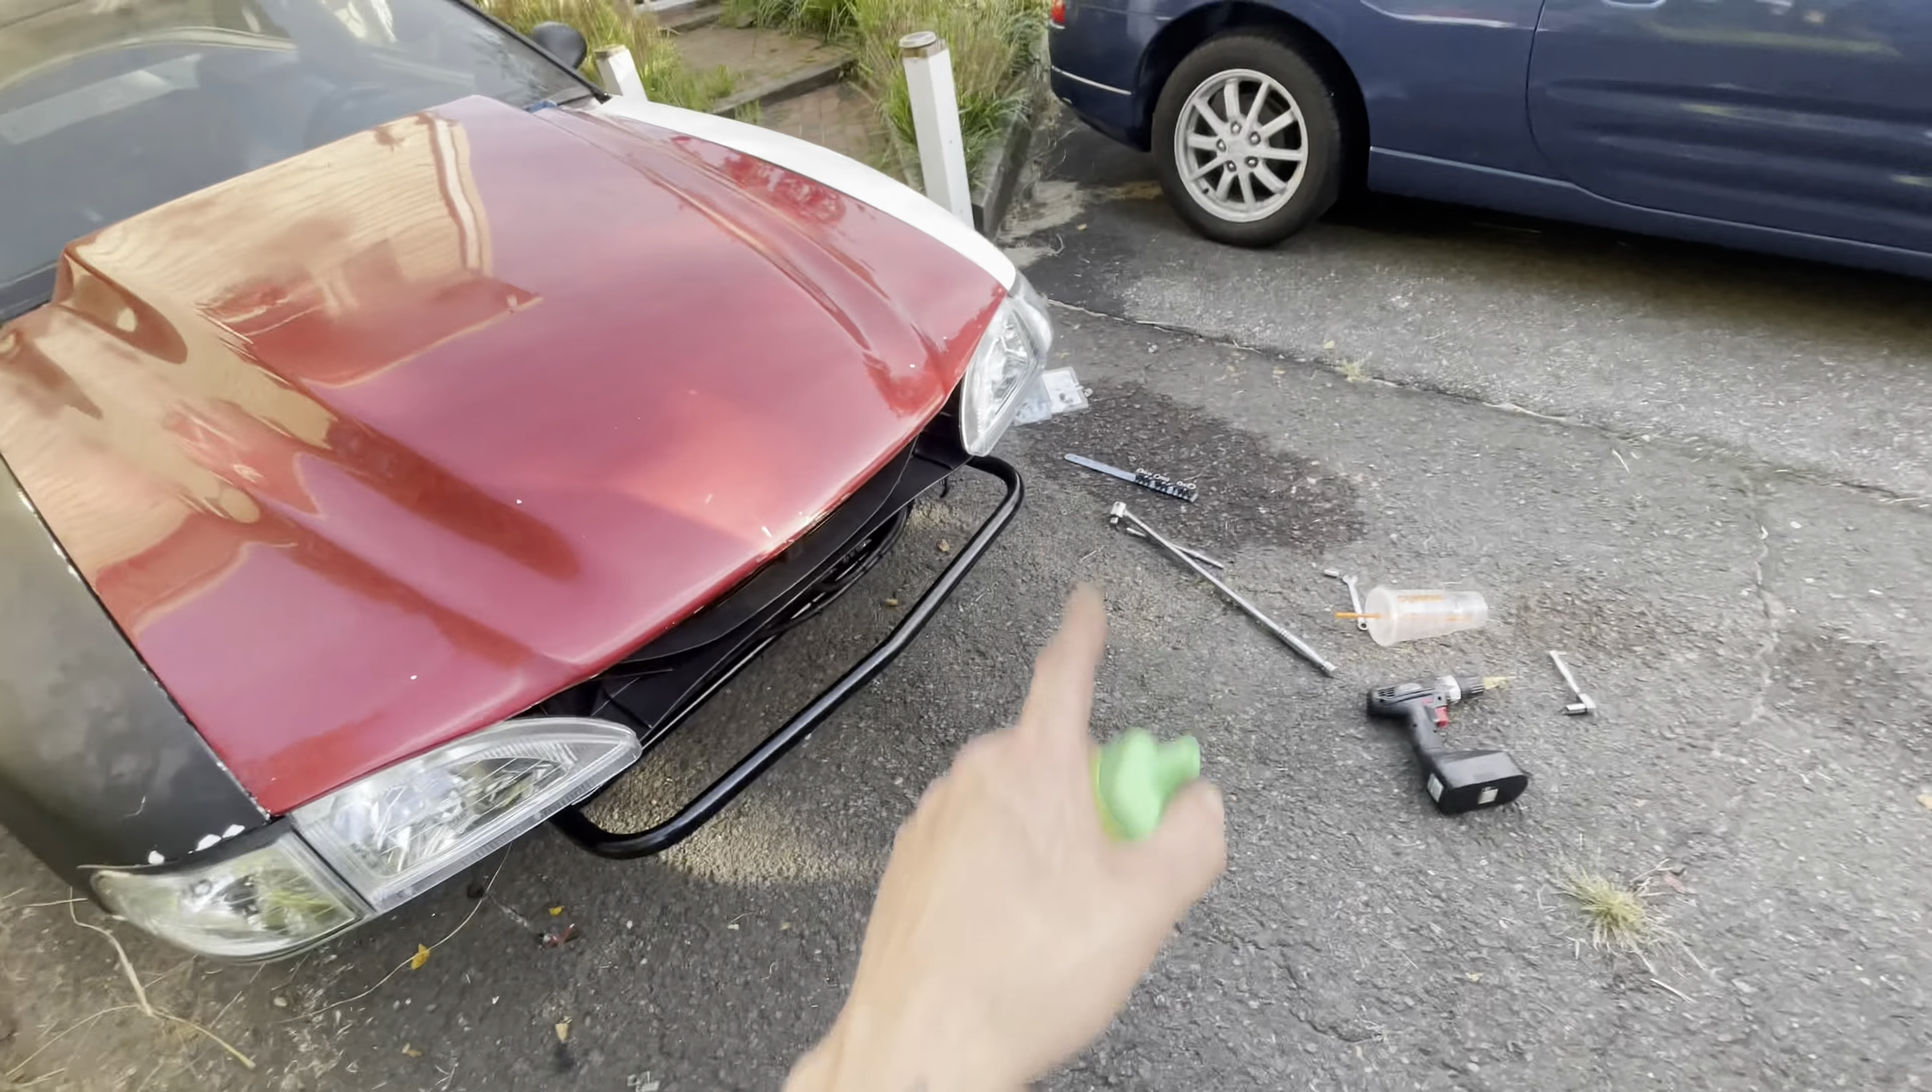Headlights are in.